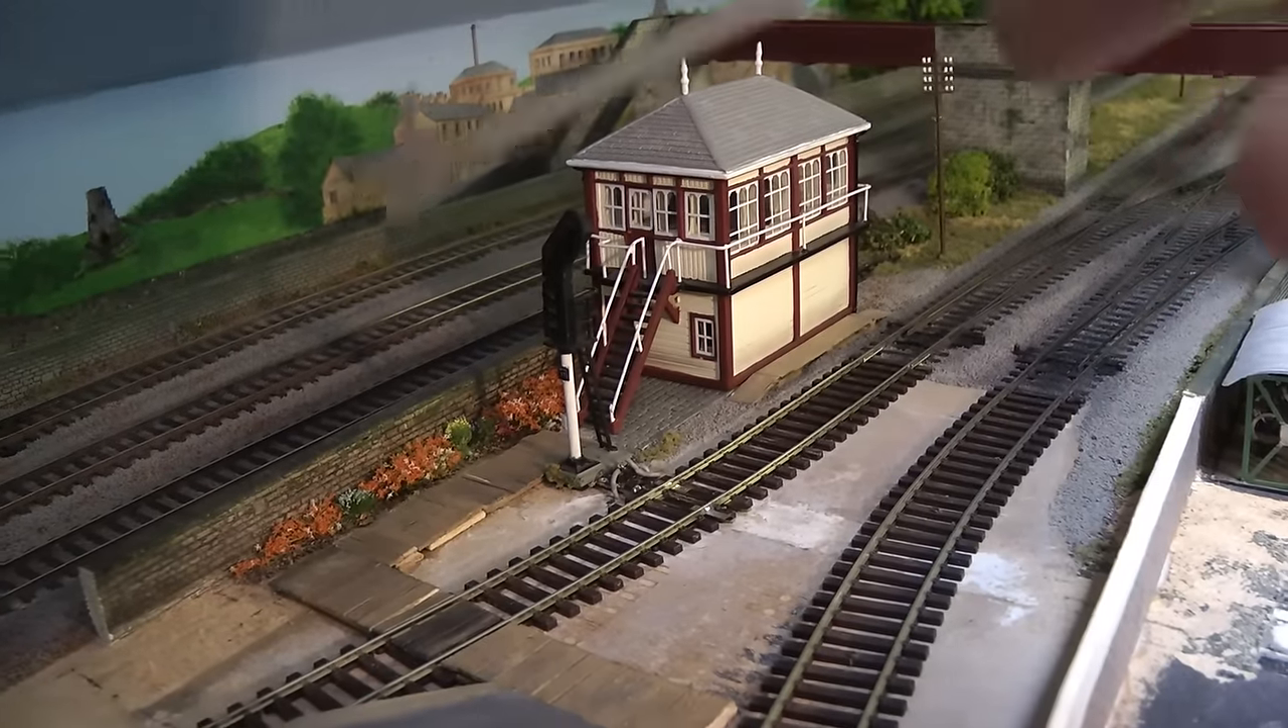Moving on a bit, I have added the rest of the walkway right around to the signal box.